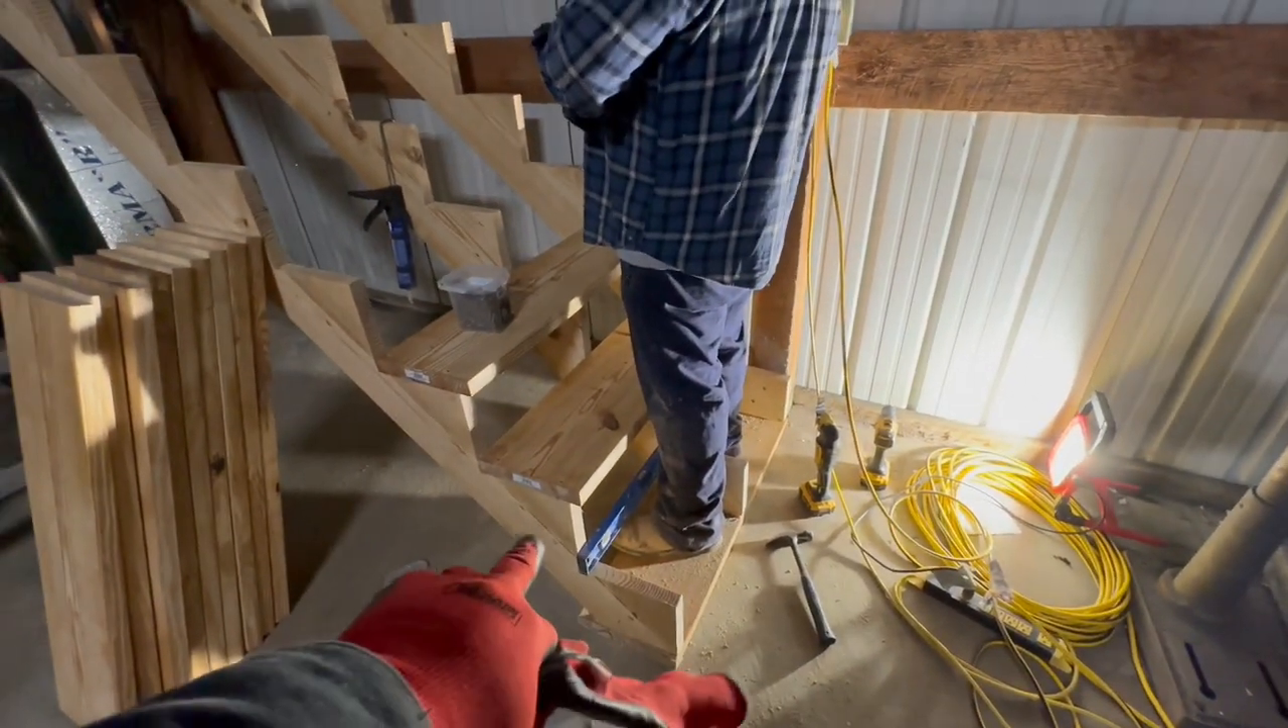Guys we got the stairs hung up.